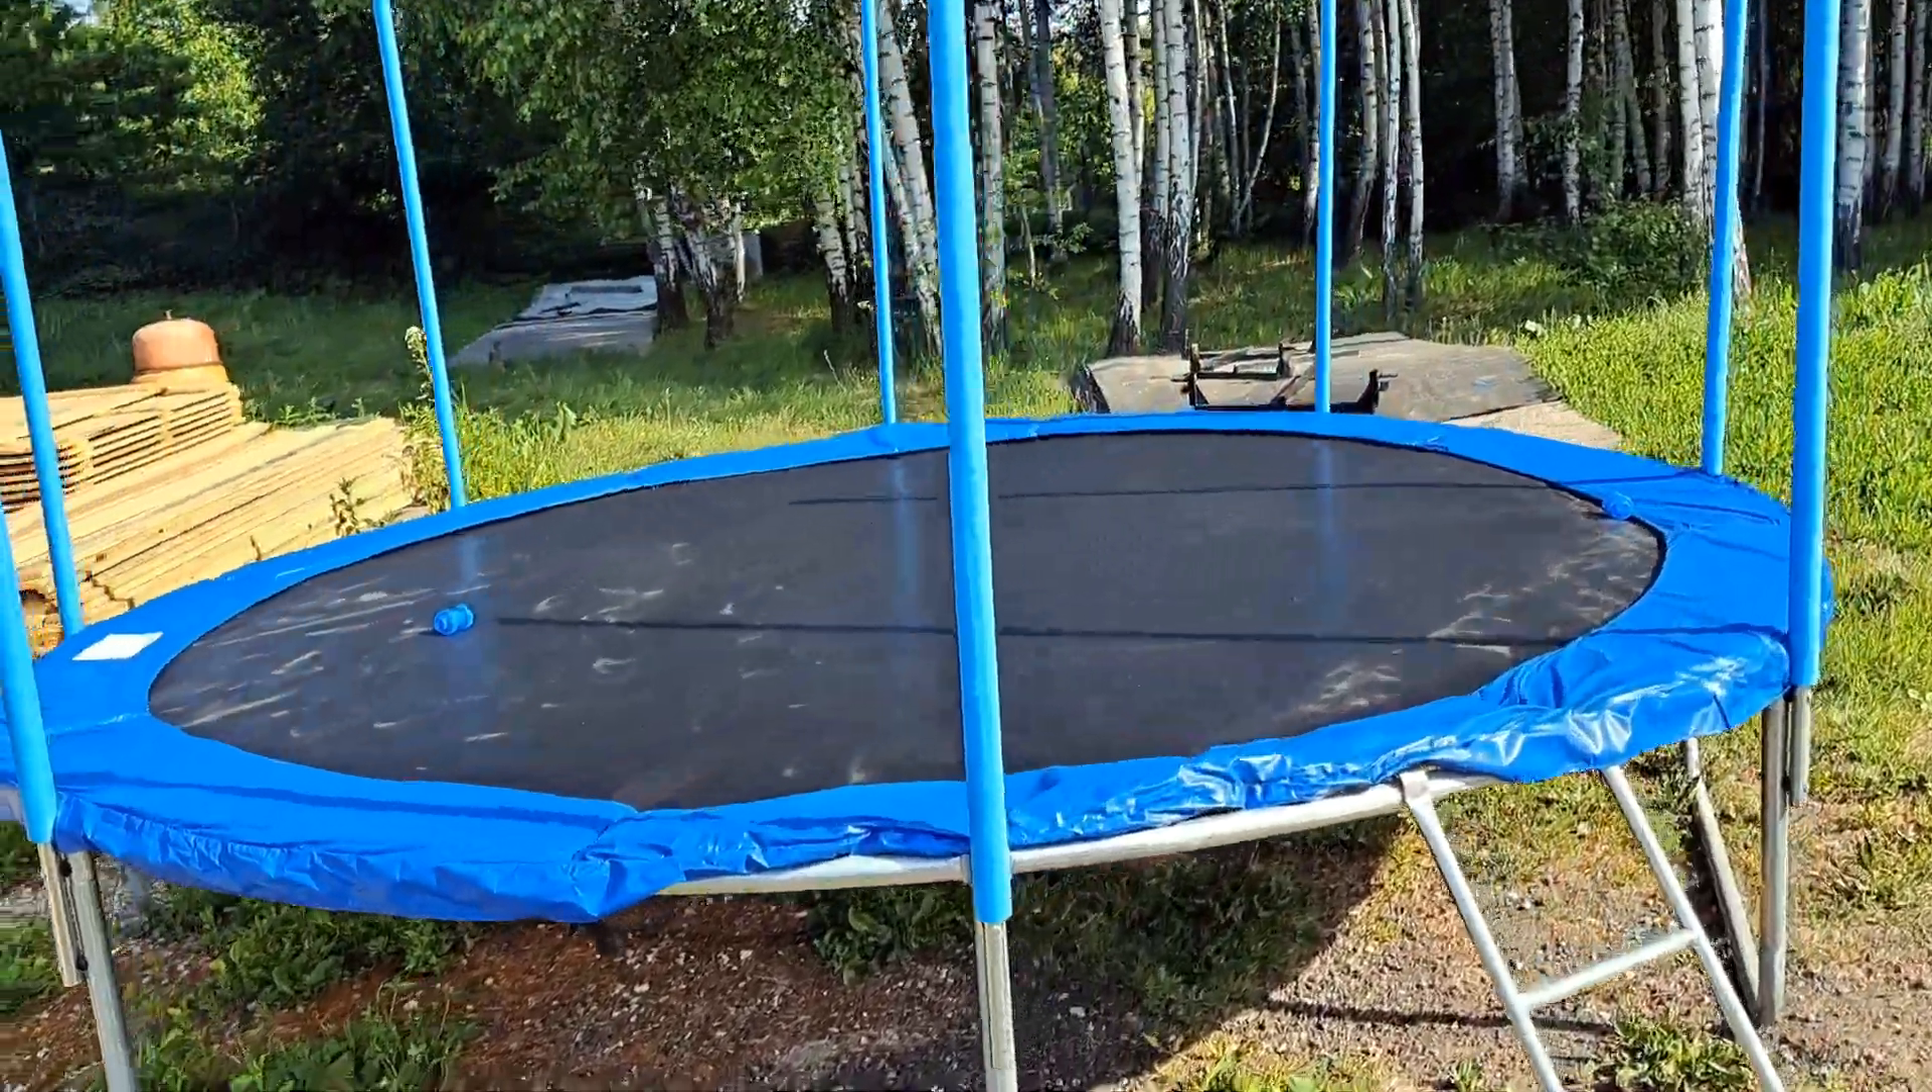Батут уже практически готов. Осталось натянуть боковые сетки, это все ограничители.